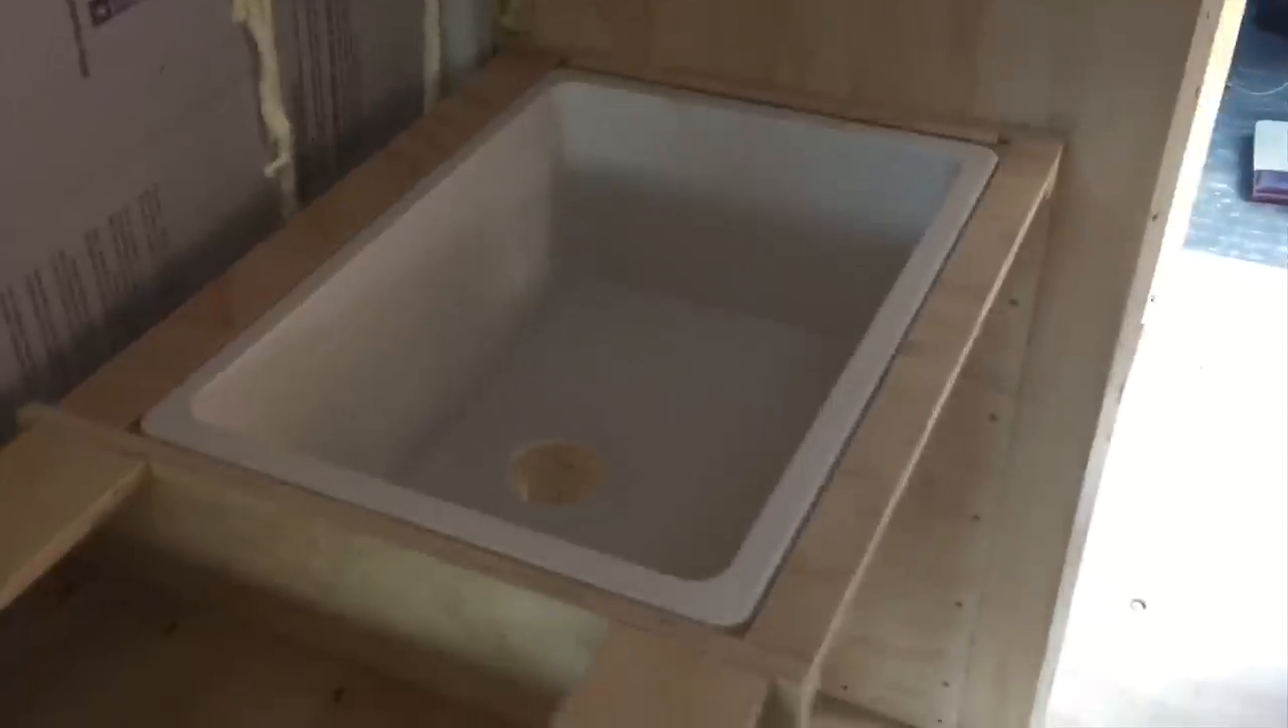As you can see we've got our sink sitting nicely in position.